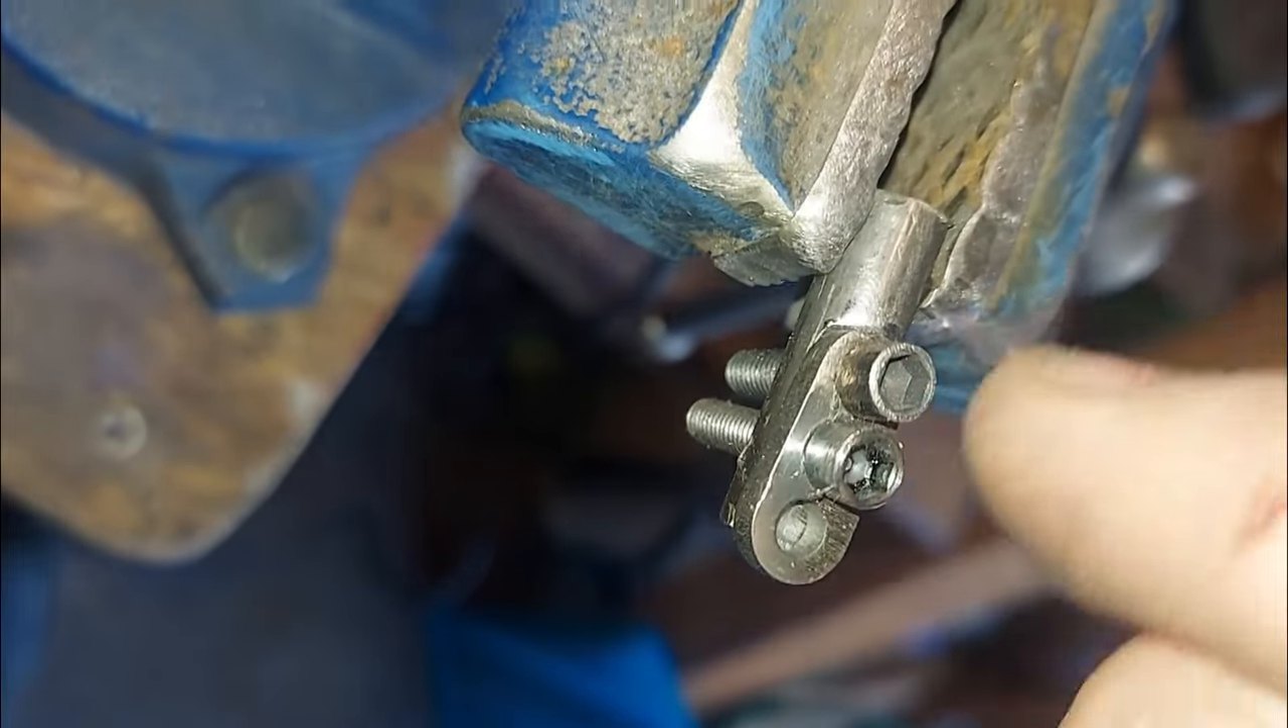I got the right size head on the bolt and we got two bolts side by side.